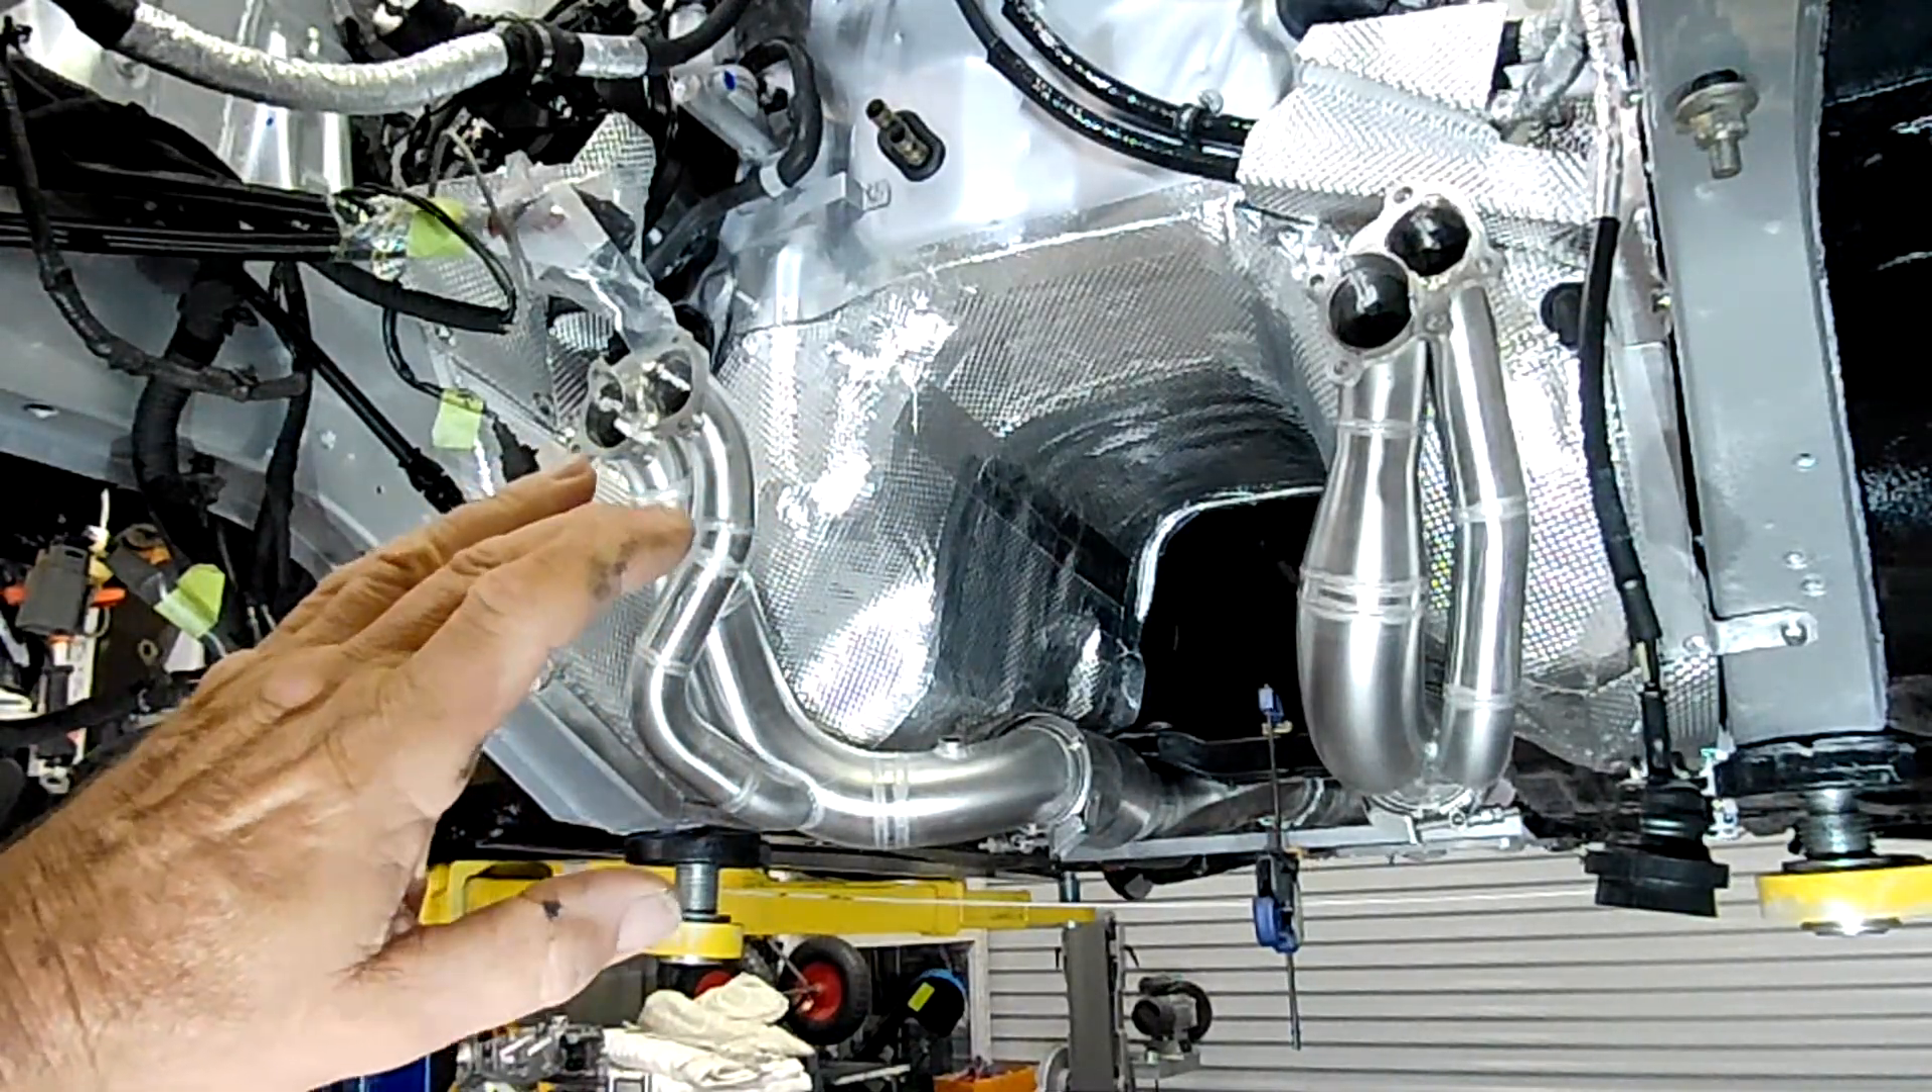That's our exhaust uh now back in position.